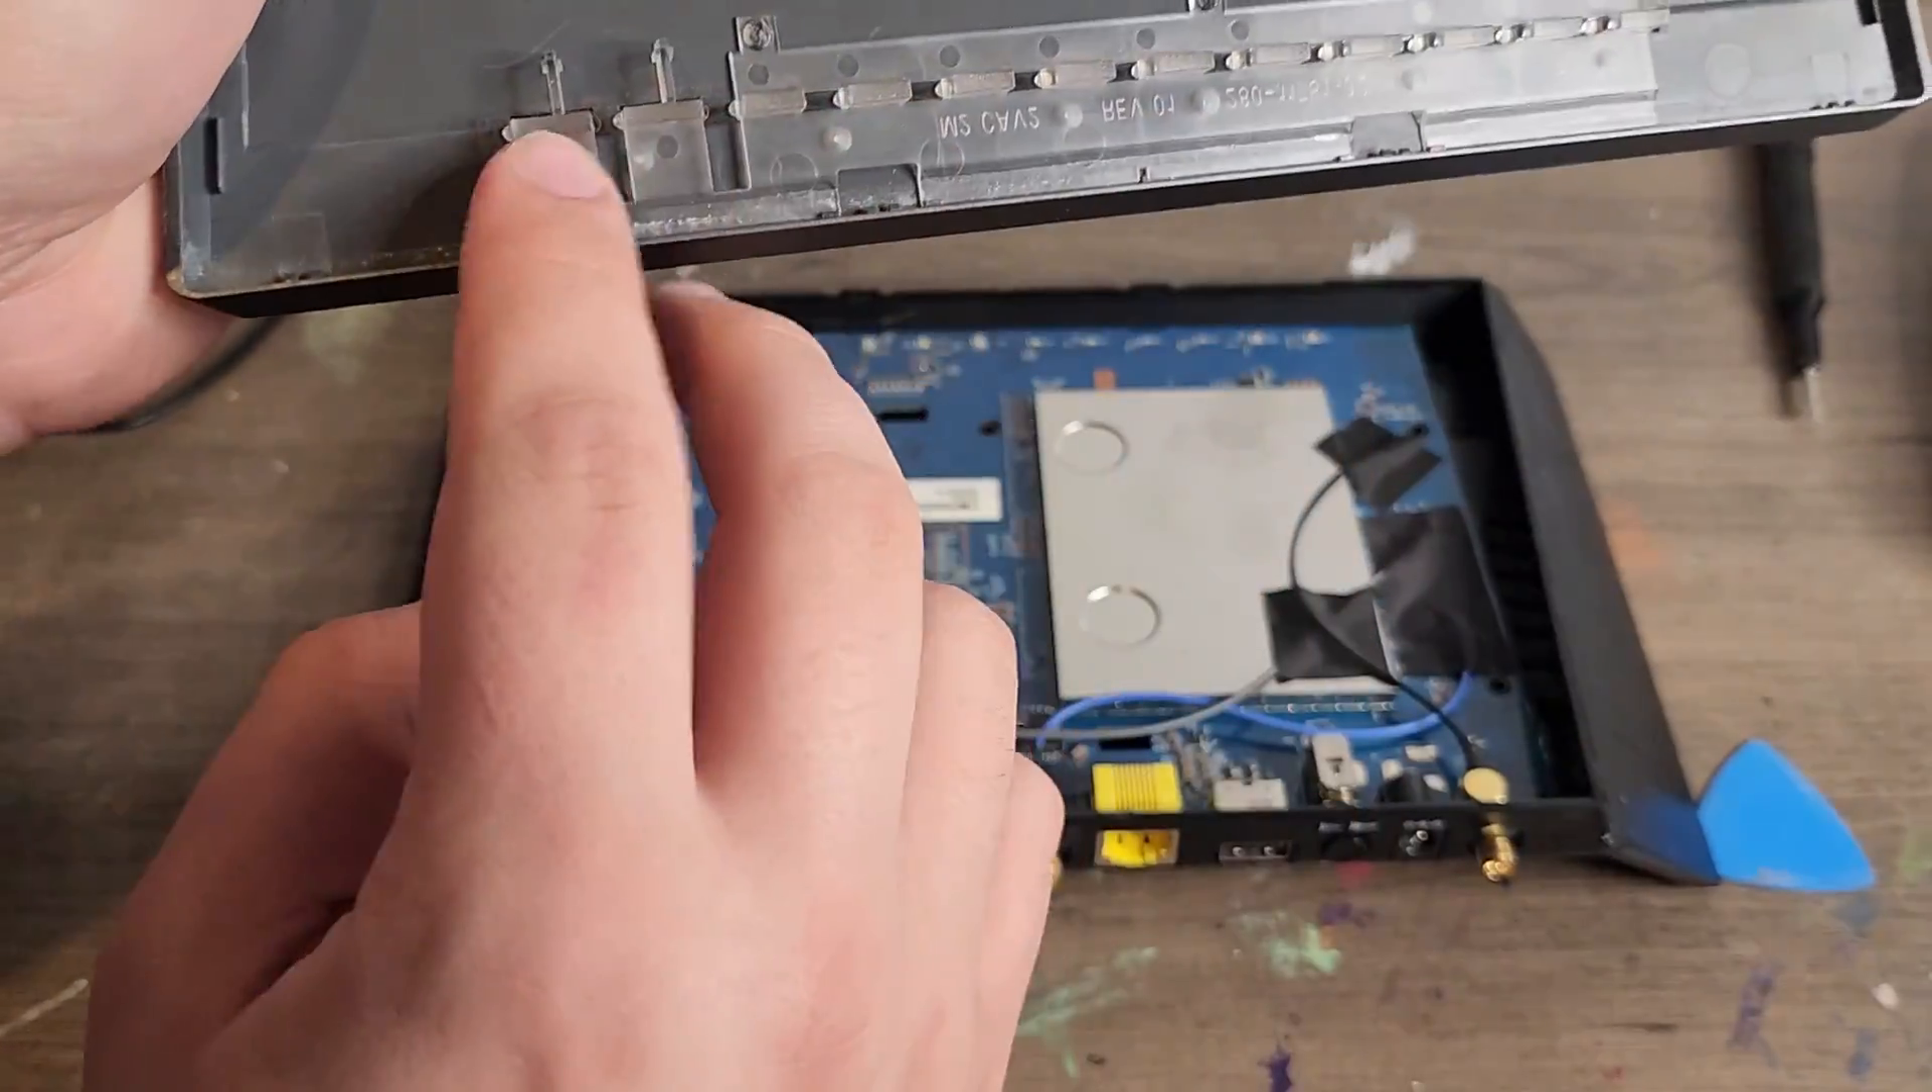And honestly, because I already opened it, the lid just pops right off. So lid is off, right?